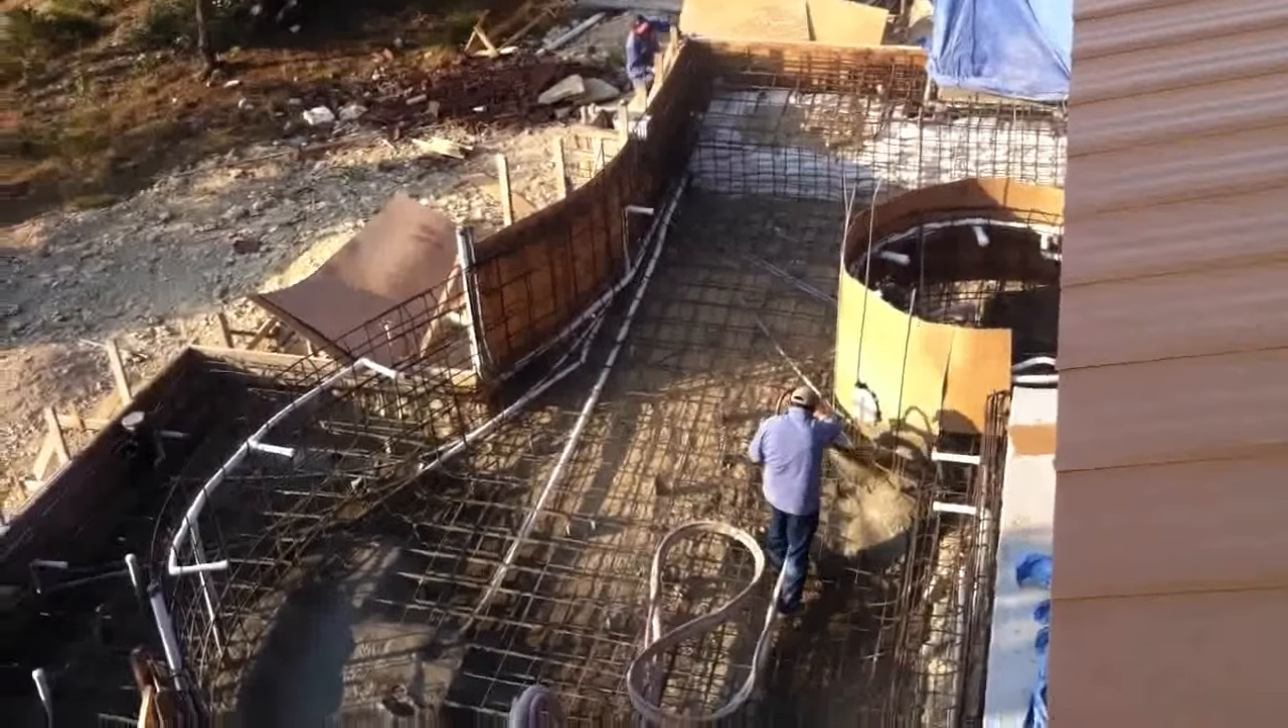As you can see all of the rebars already been installed and formed up.